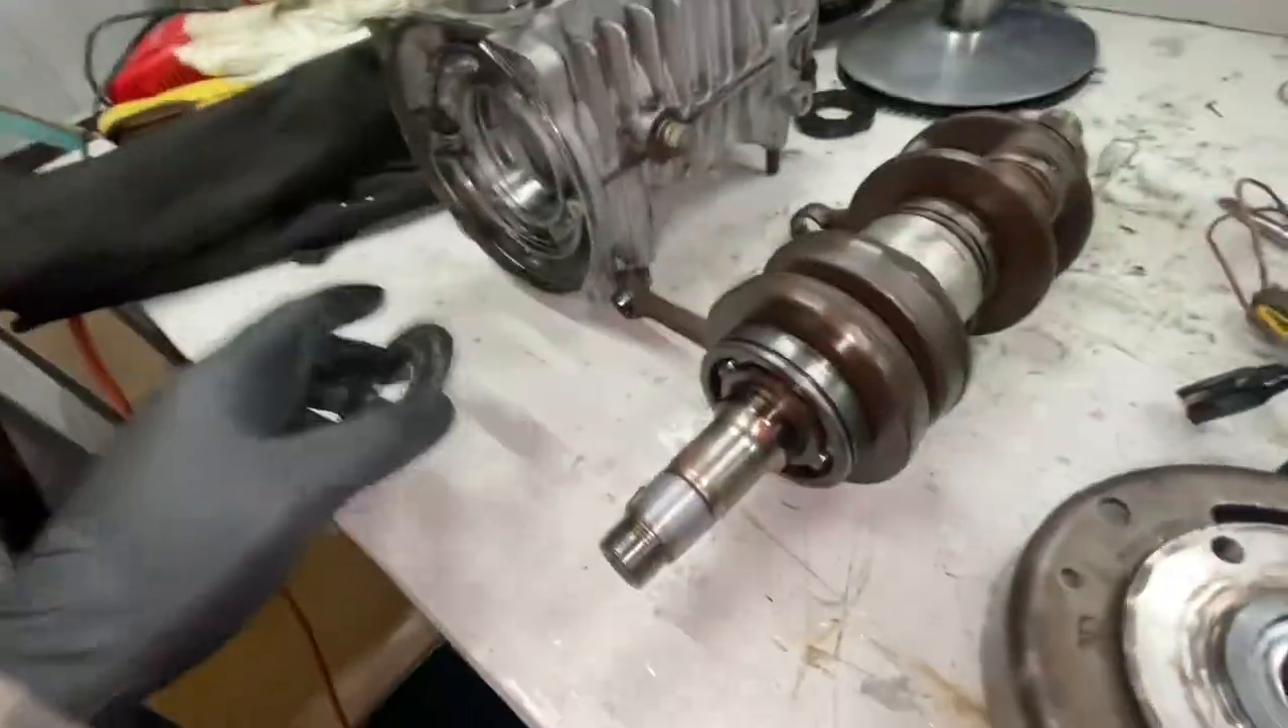We've got a stripped down crank.